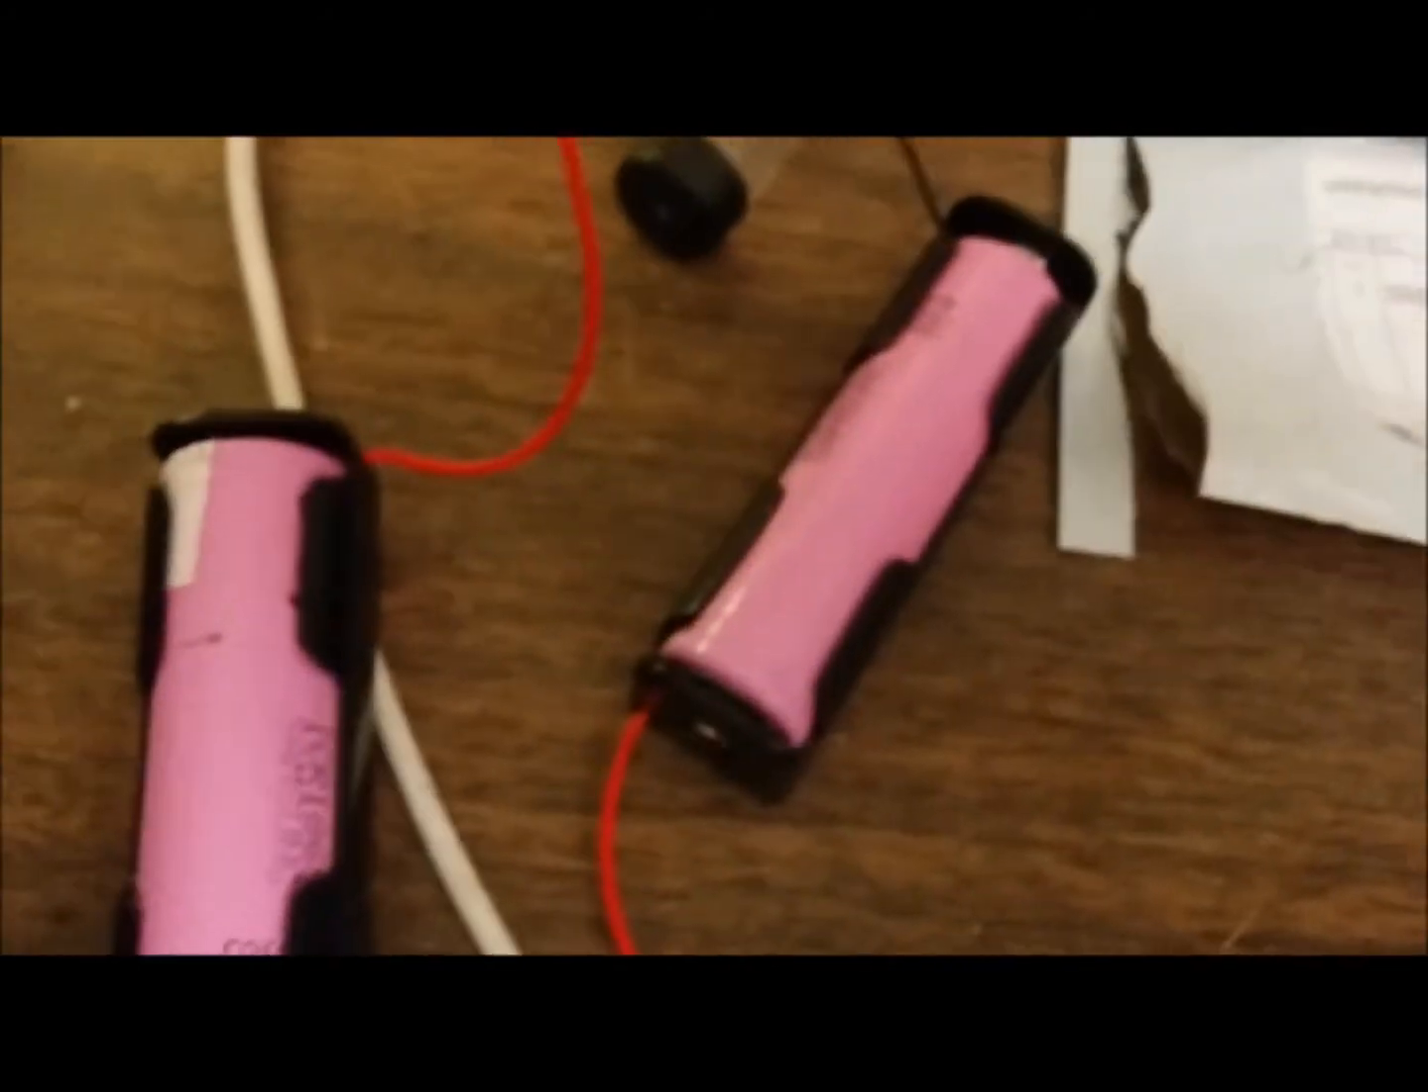We have the batteries in no solder was required.